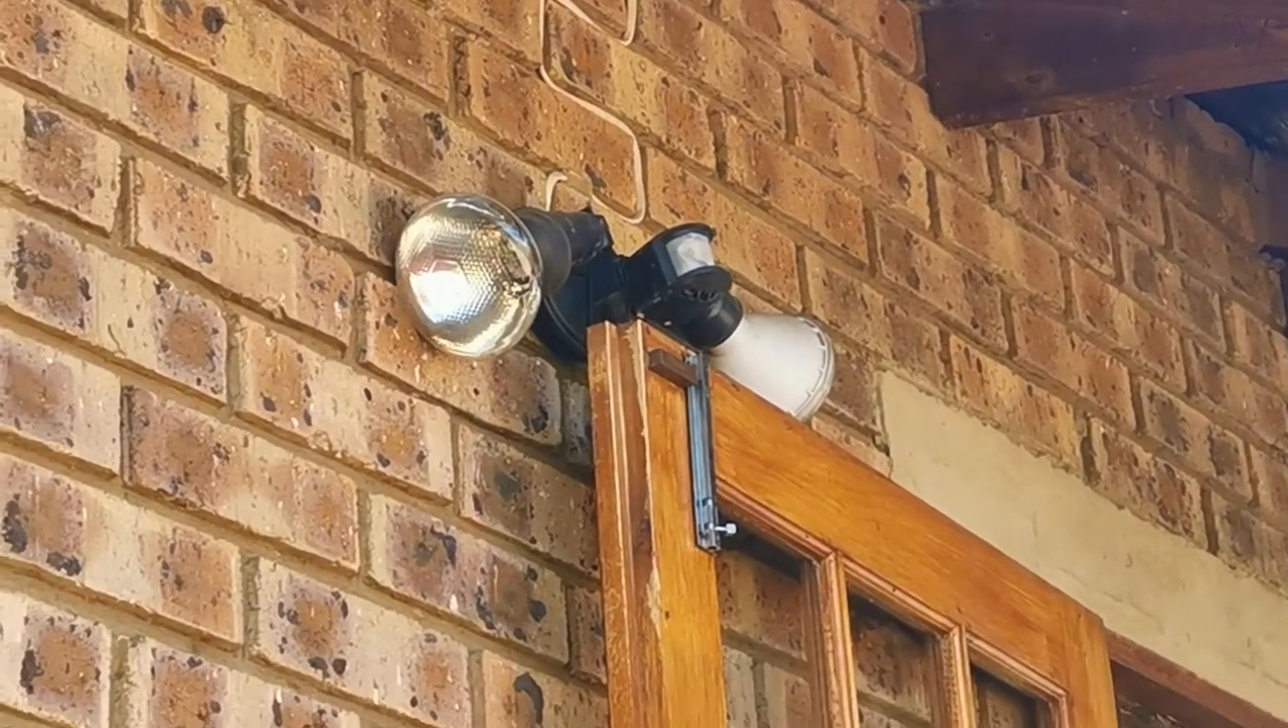The sensor at the top has been damaged due to the door the light is too low and every time you open the door it bumps the globe.